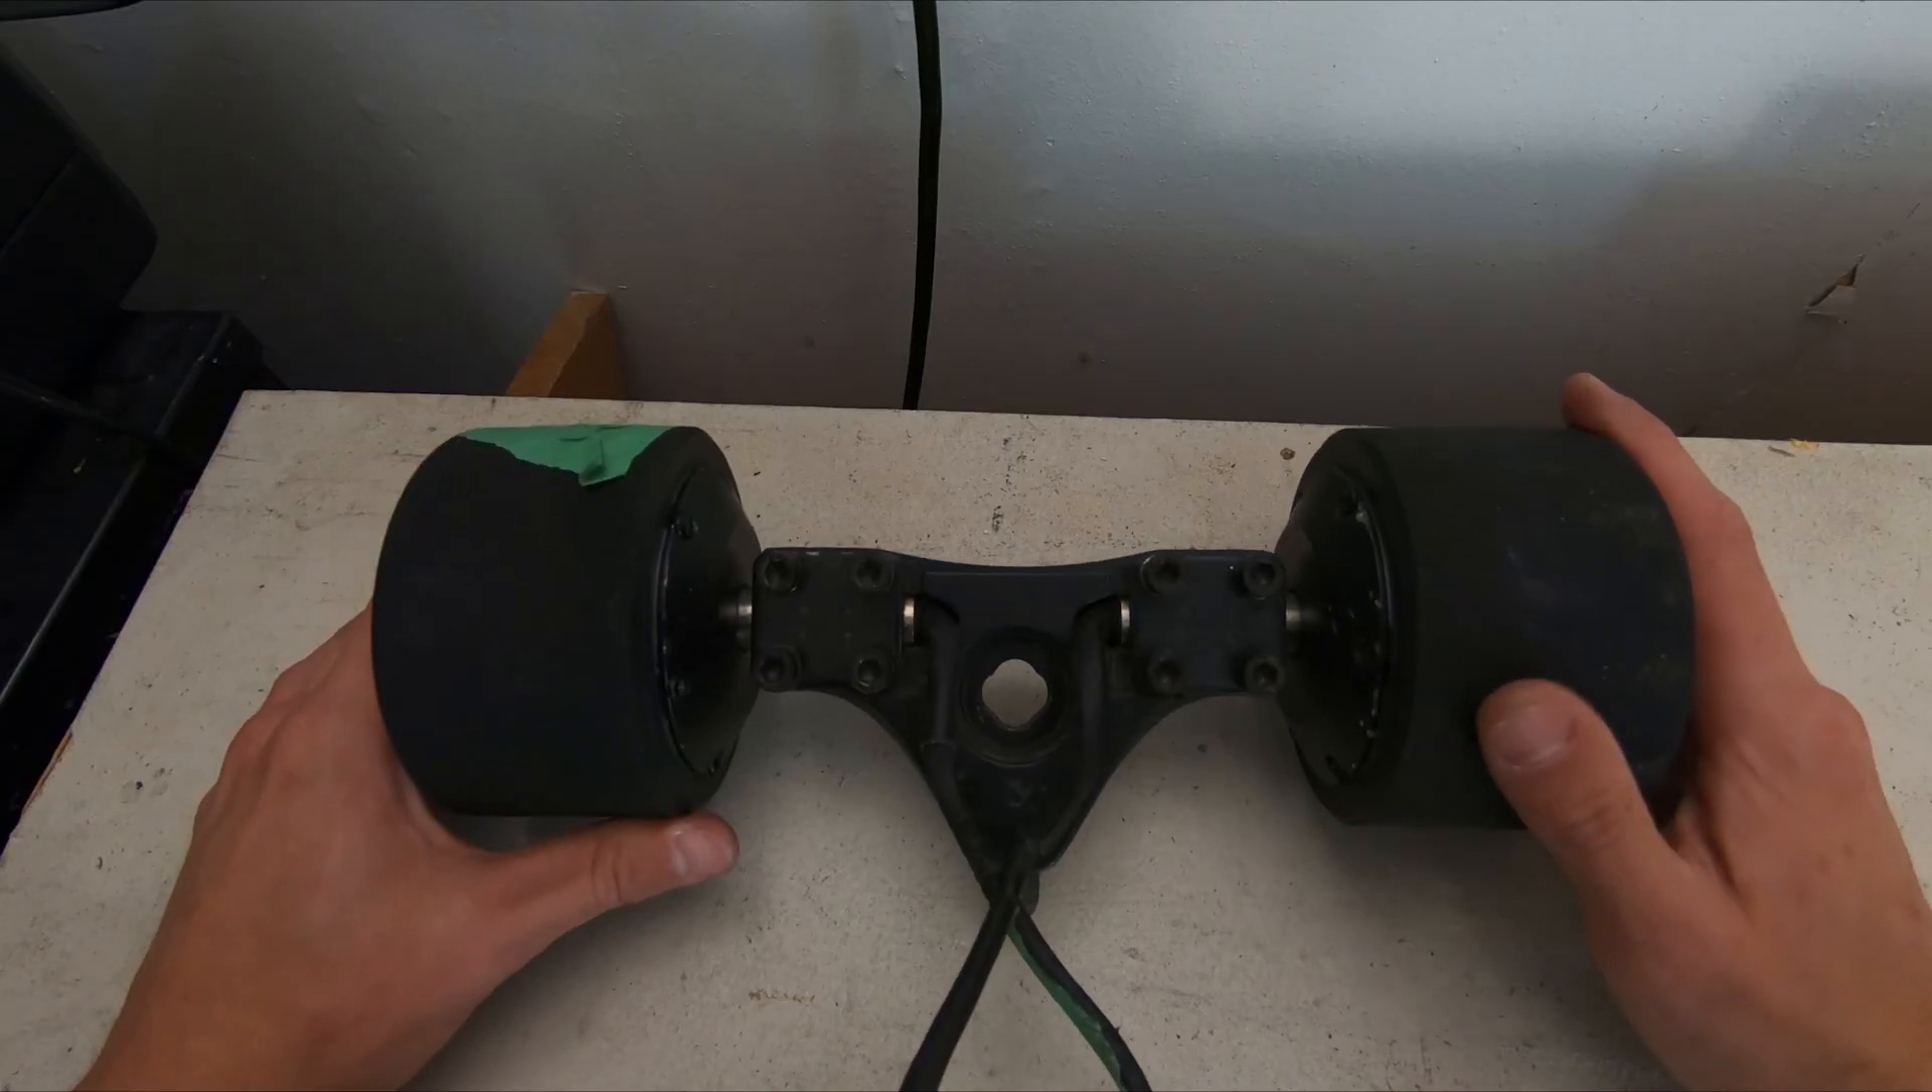Now that we have the rear drive assembly off of the board, we can begin taking off each of the motors.